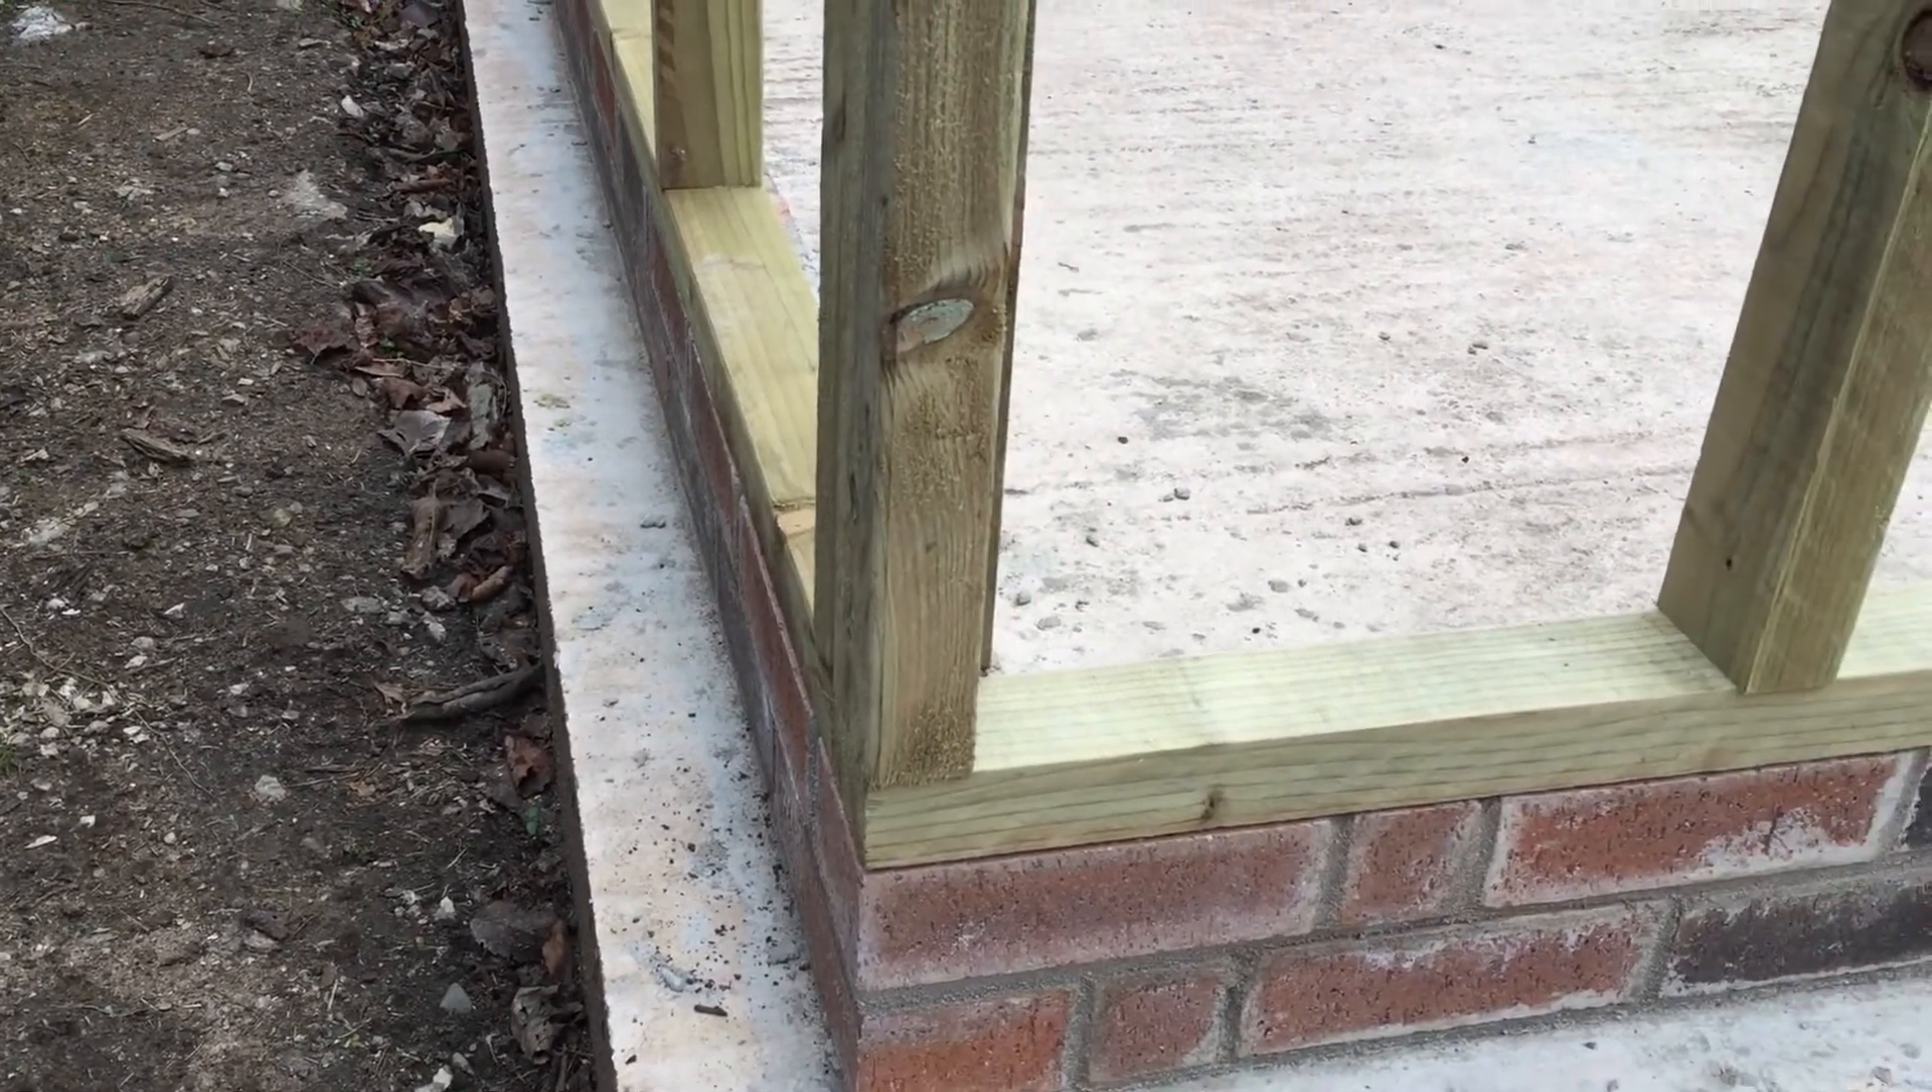You can just about see I've got the framework lined up with the outer edge of the bricks.